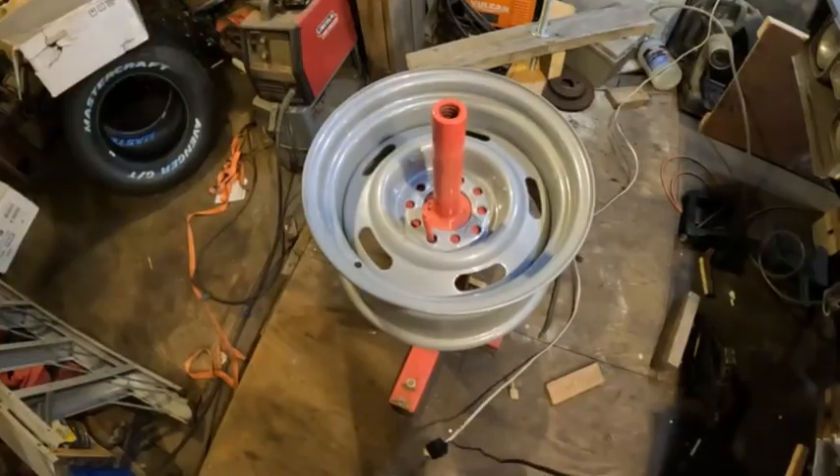Okay so I have the rim on here getting ready to put the valve stem in.